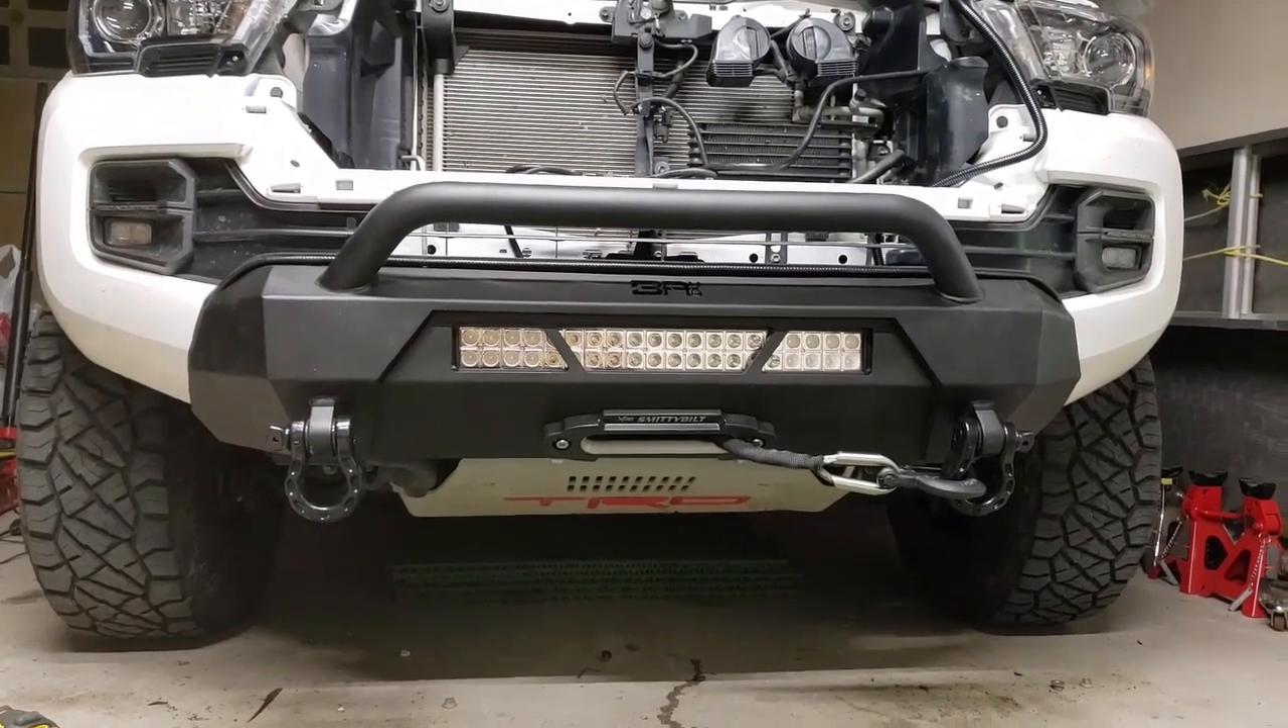Installed the D-ring shackles as you can see. So we're pretty much done.